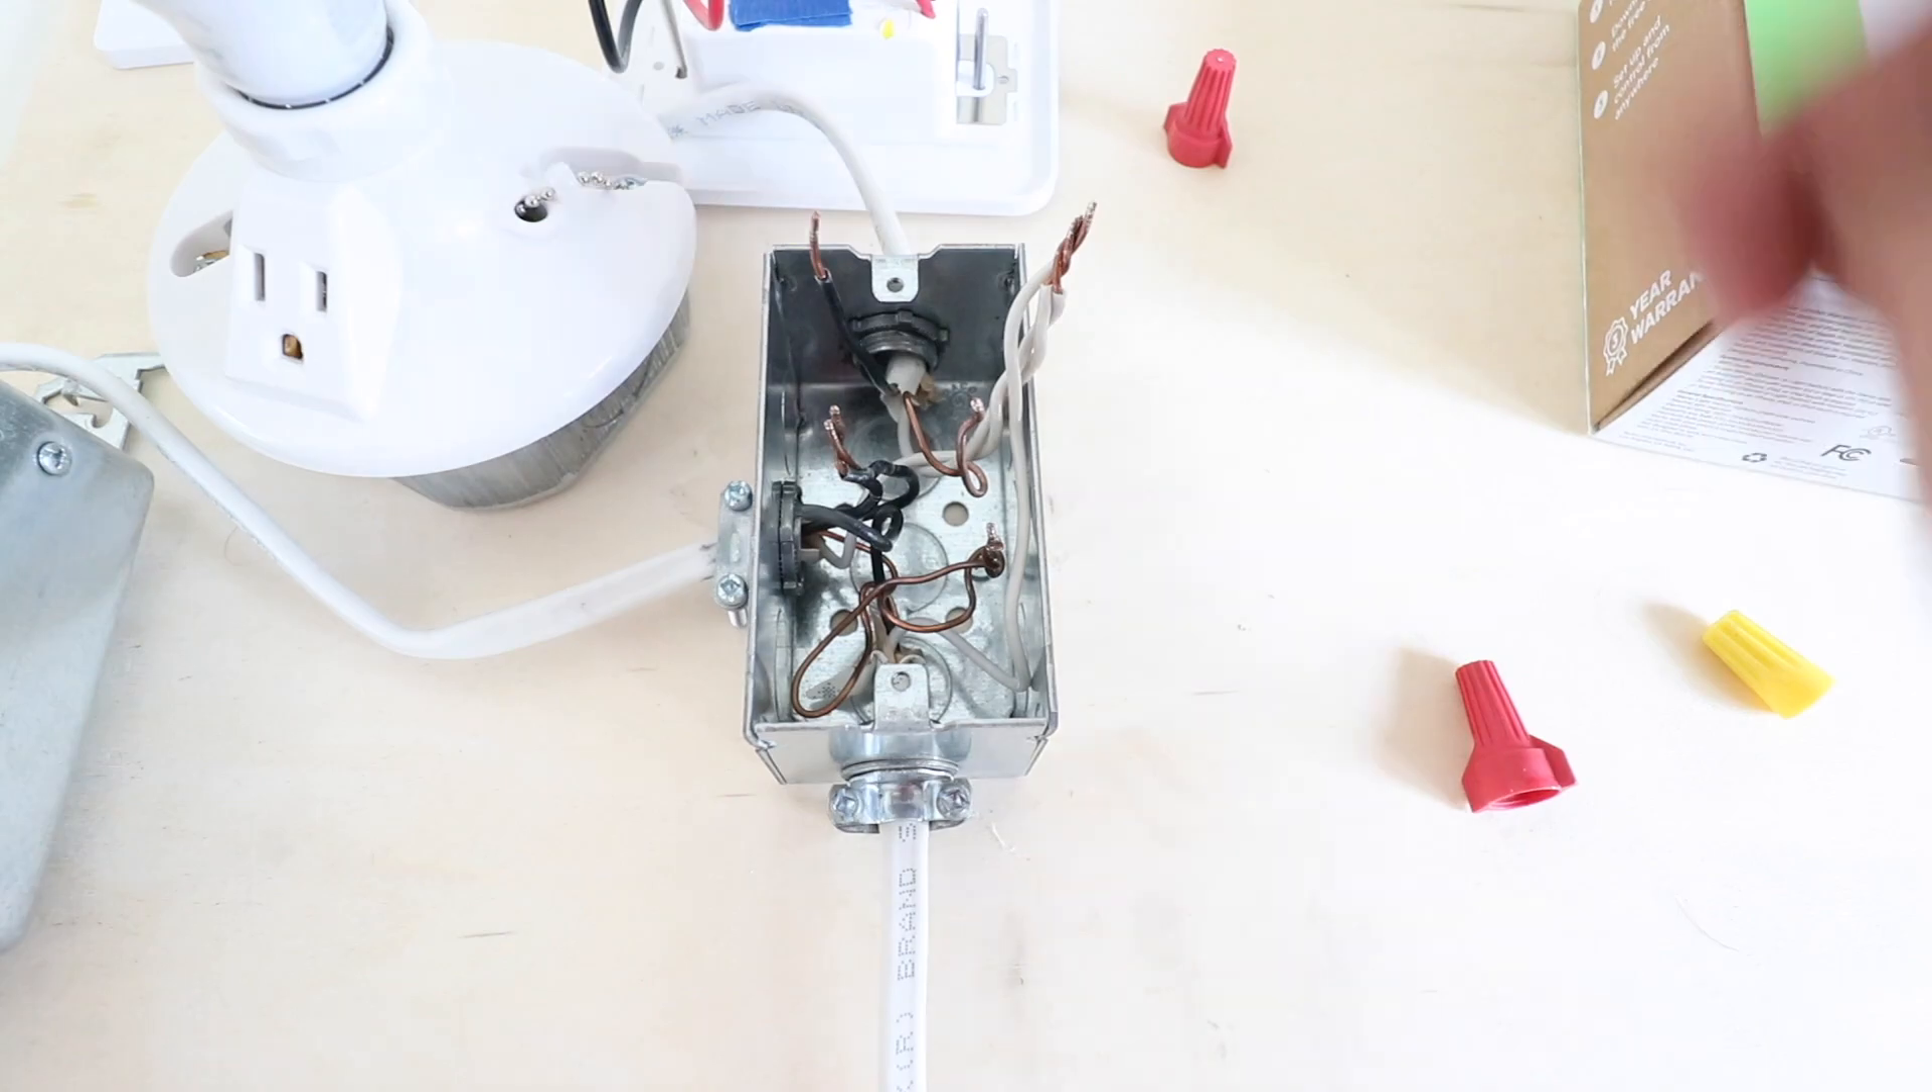We've got the old switch removed and now we have our wires exposed.